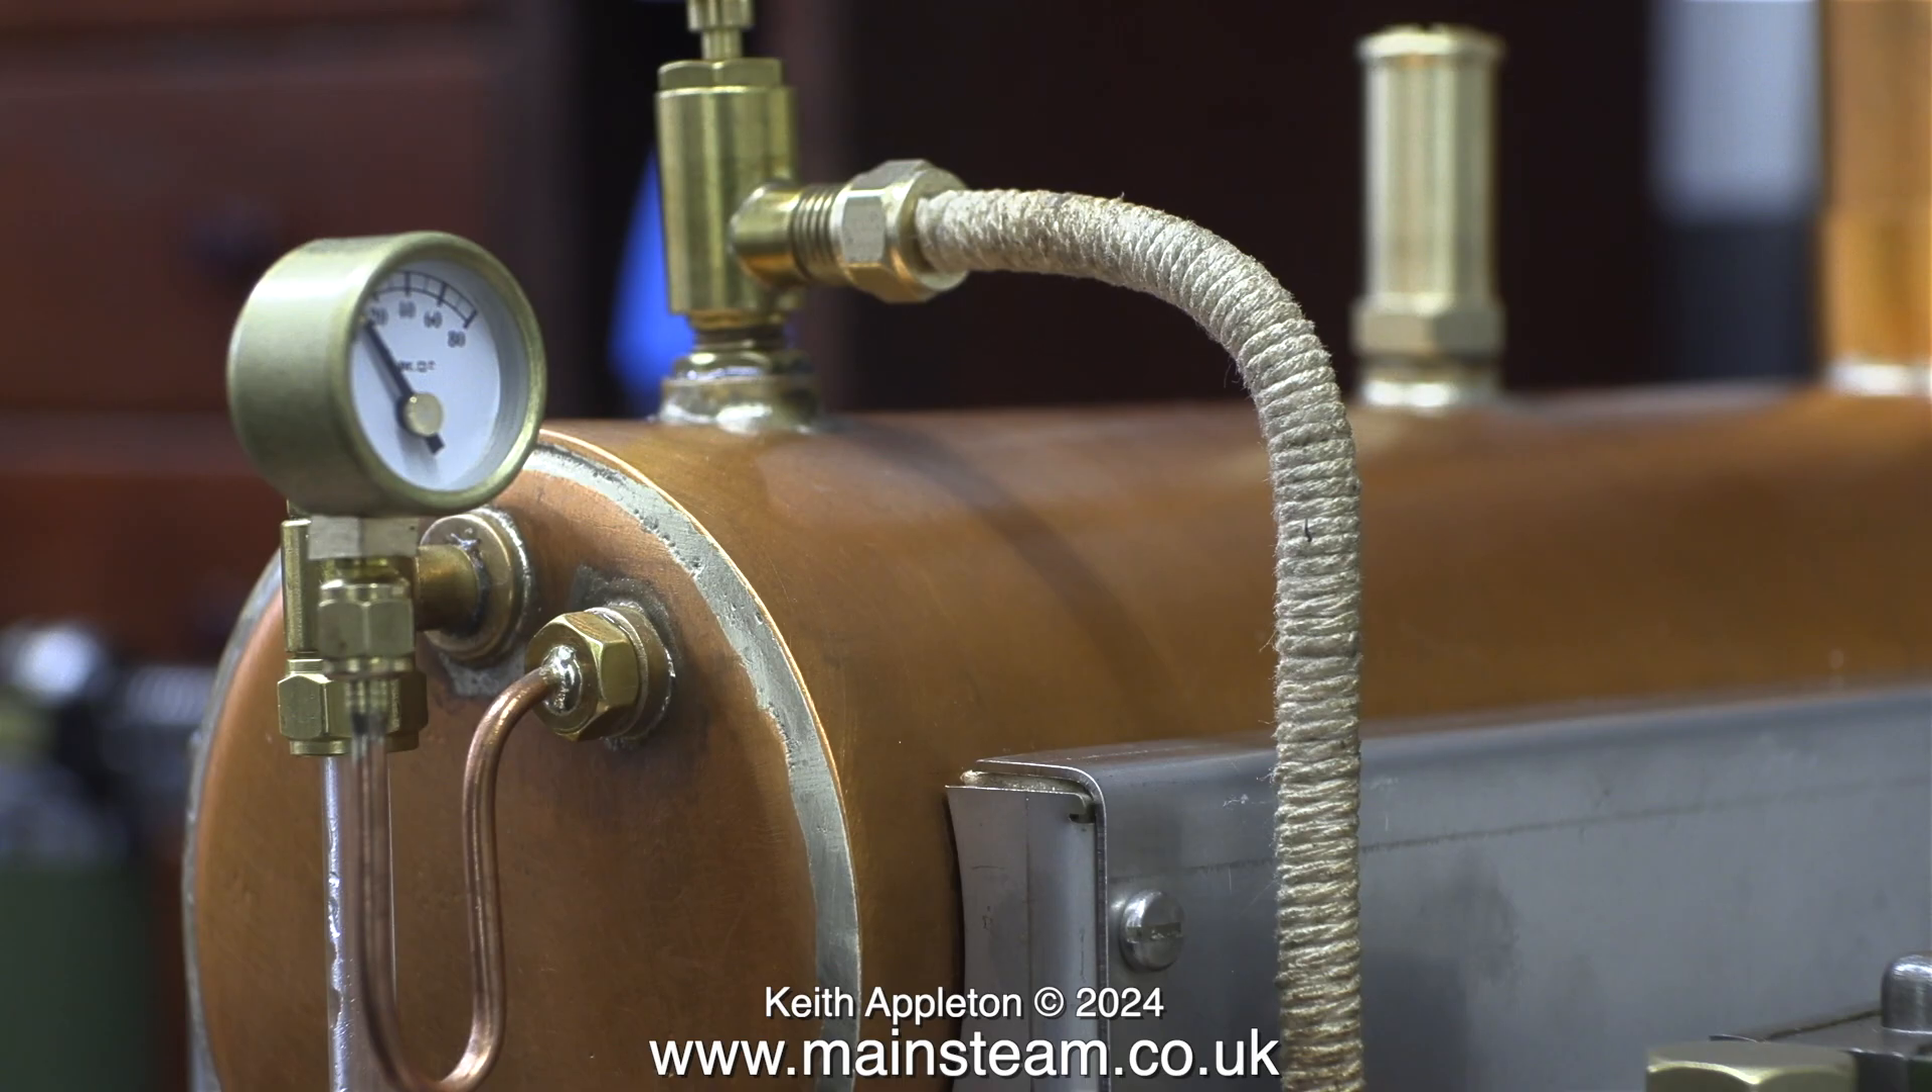I'm just checking that the pipe lines up perfectly with the boiler tap and indeed as you see here it does.